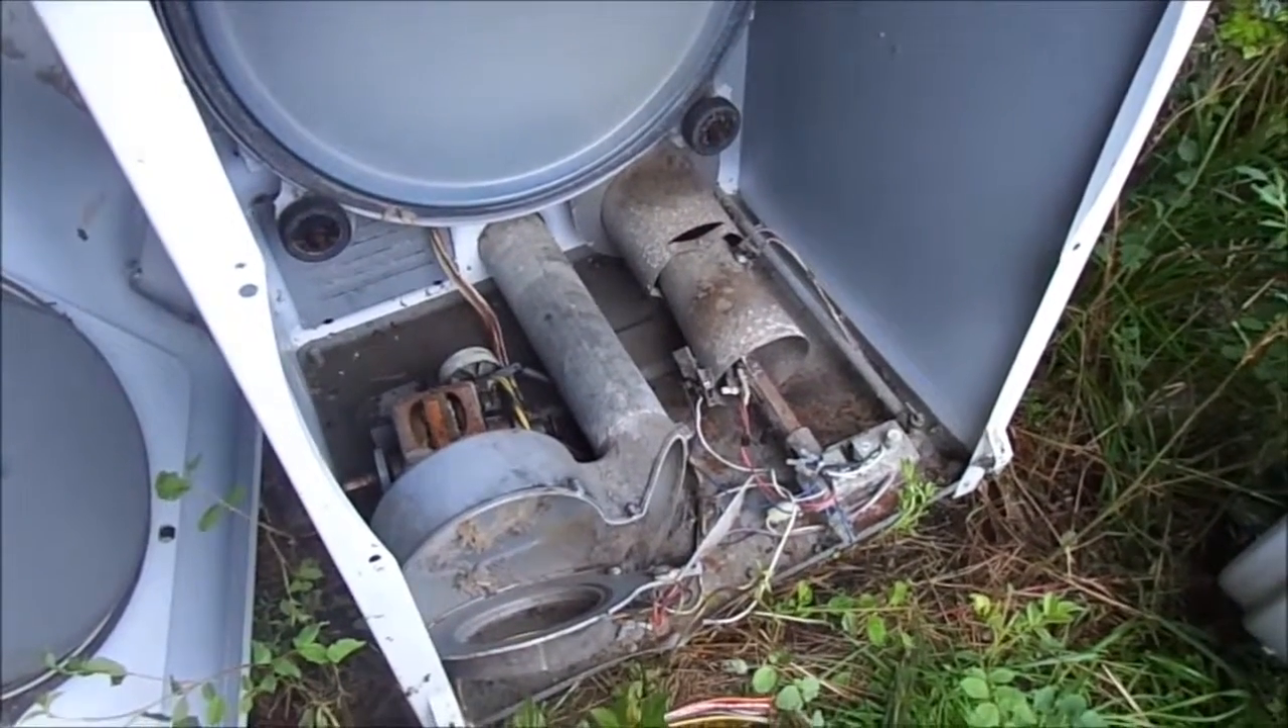Okay so we've got the the front cowl off.